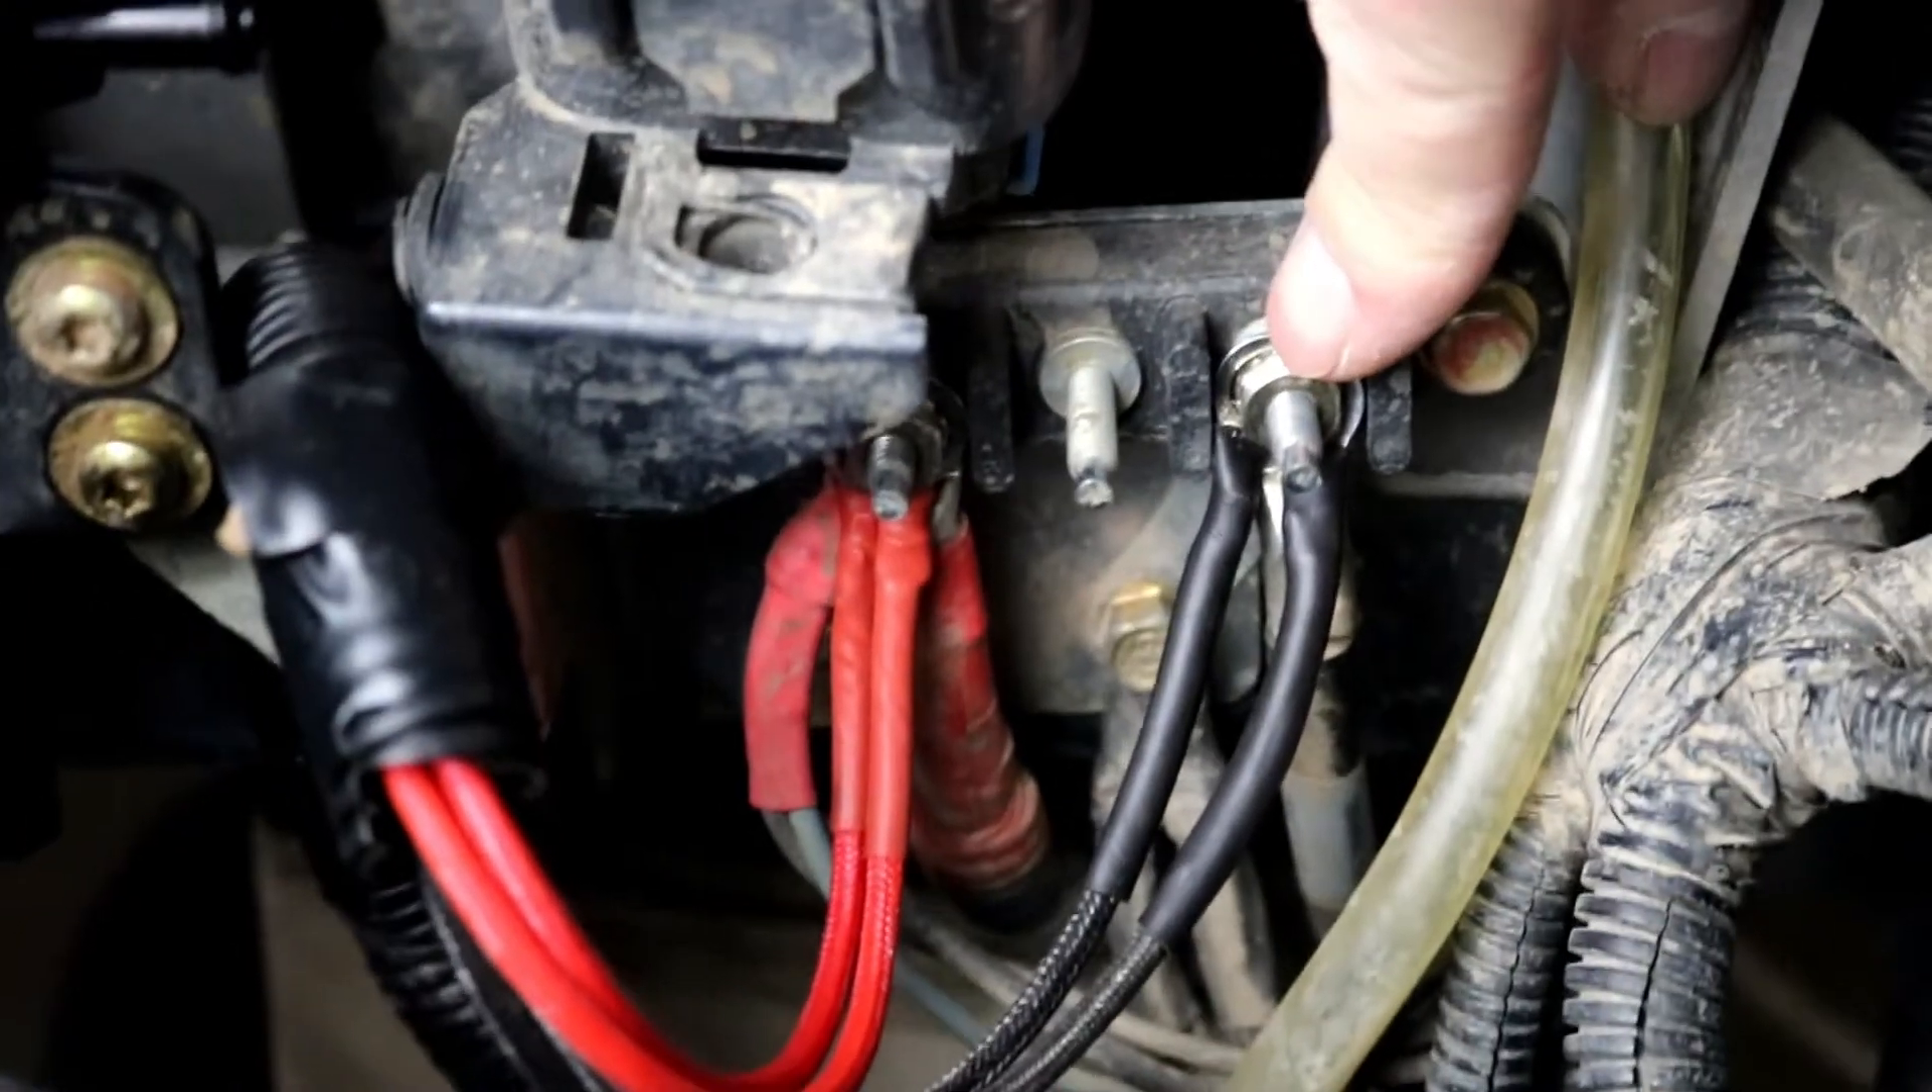This is where the original battery connections from the regulator are made and you can see that our new harness is attached here with two red wires and two black wires for our new voltage regulators.